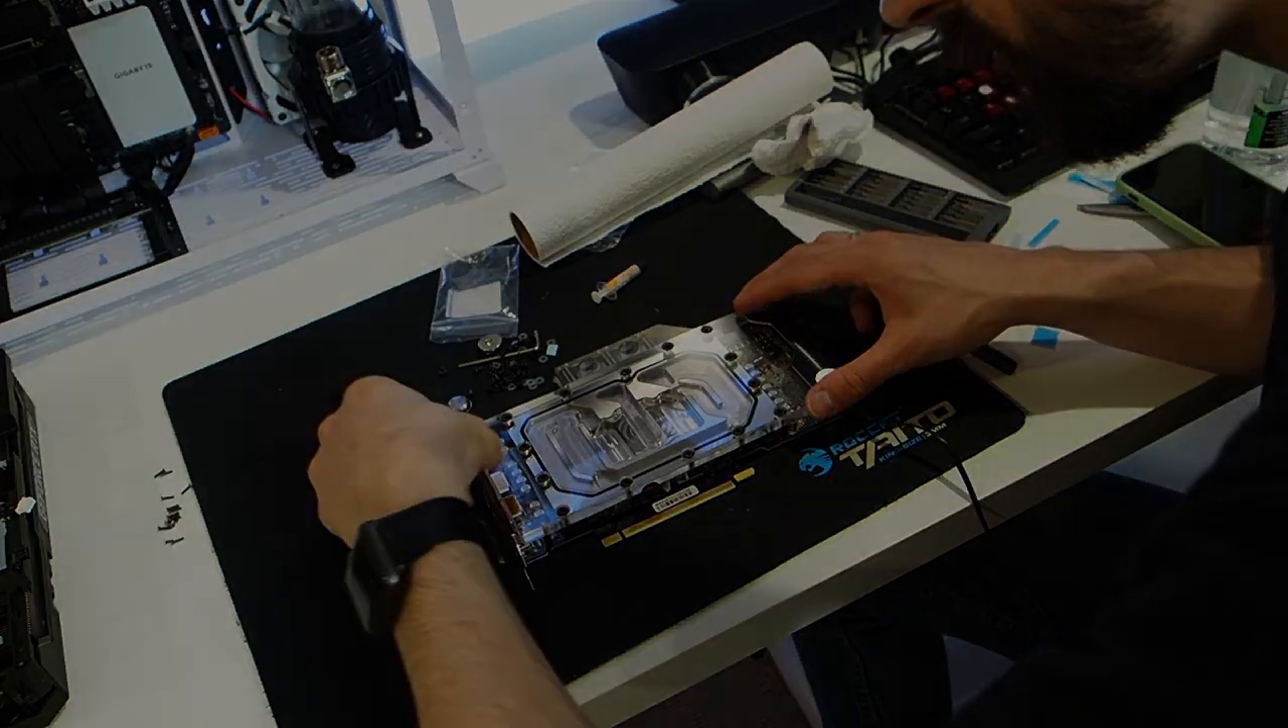The block is on the gpu and it looks so sick.